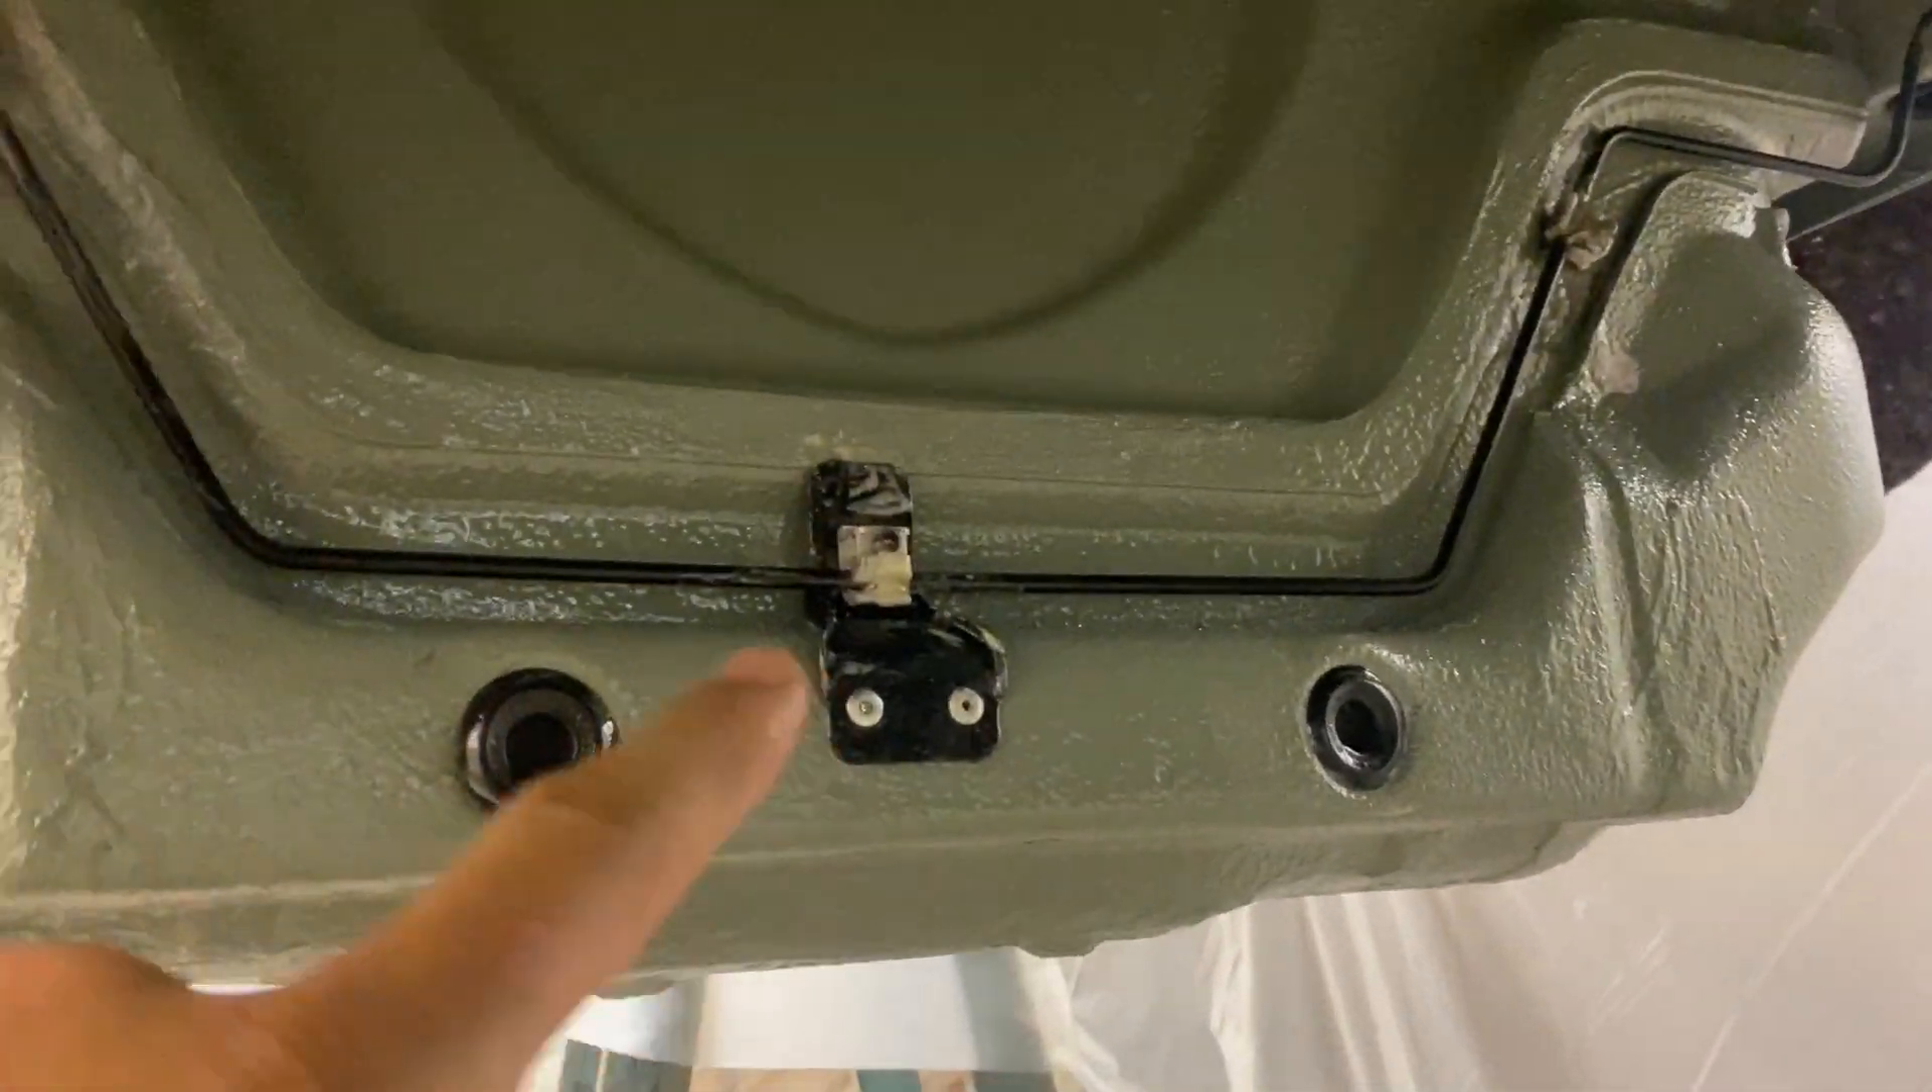I've started to put the rubber bungs back in.